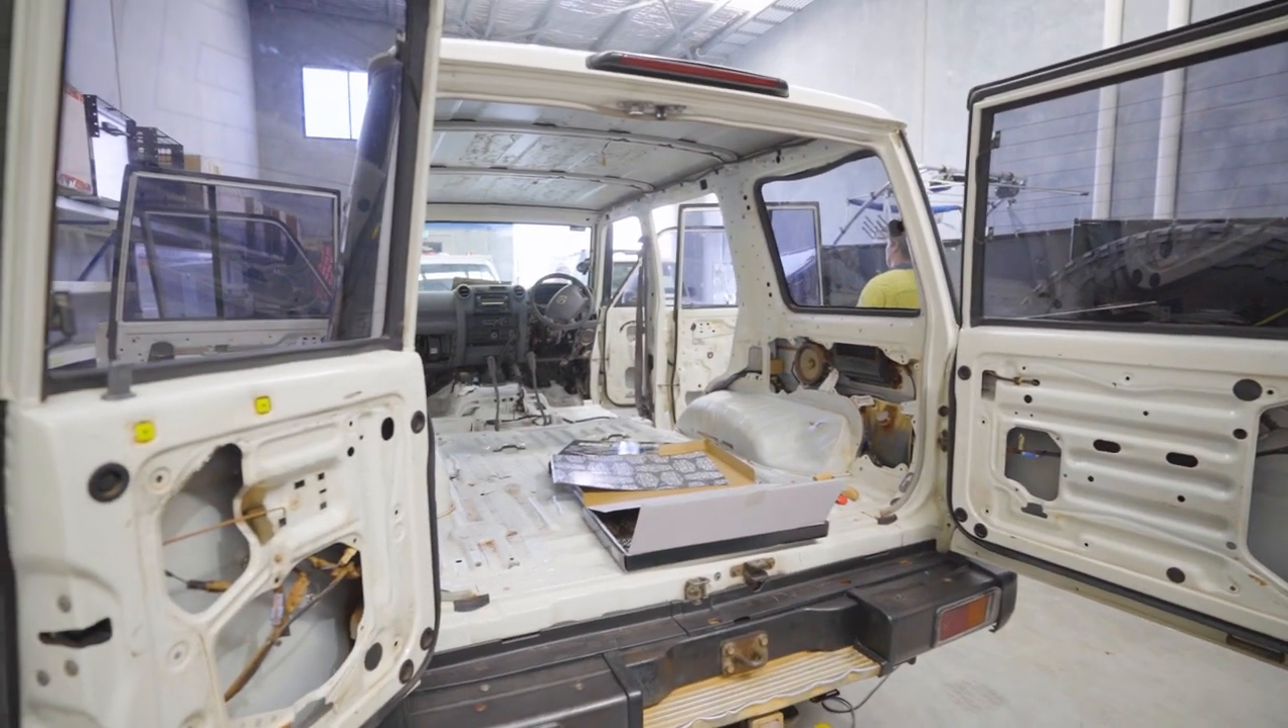So the guys have stripped the car empty over the last few weeks.